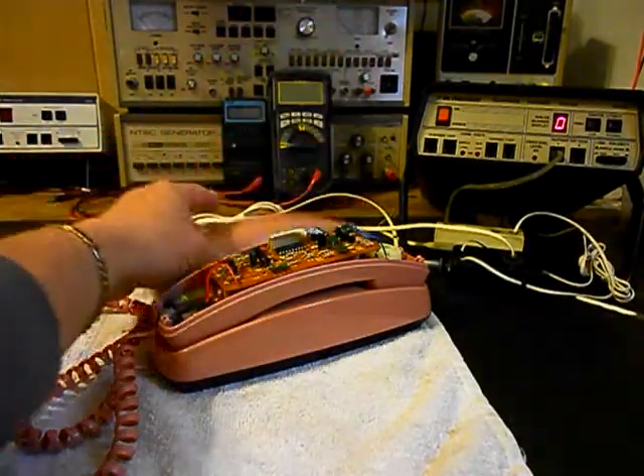Now we have the cover for the handset removed so we're going to set that to the side and I'm going to go ahead and give you a look at this unit.